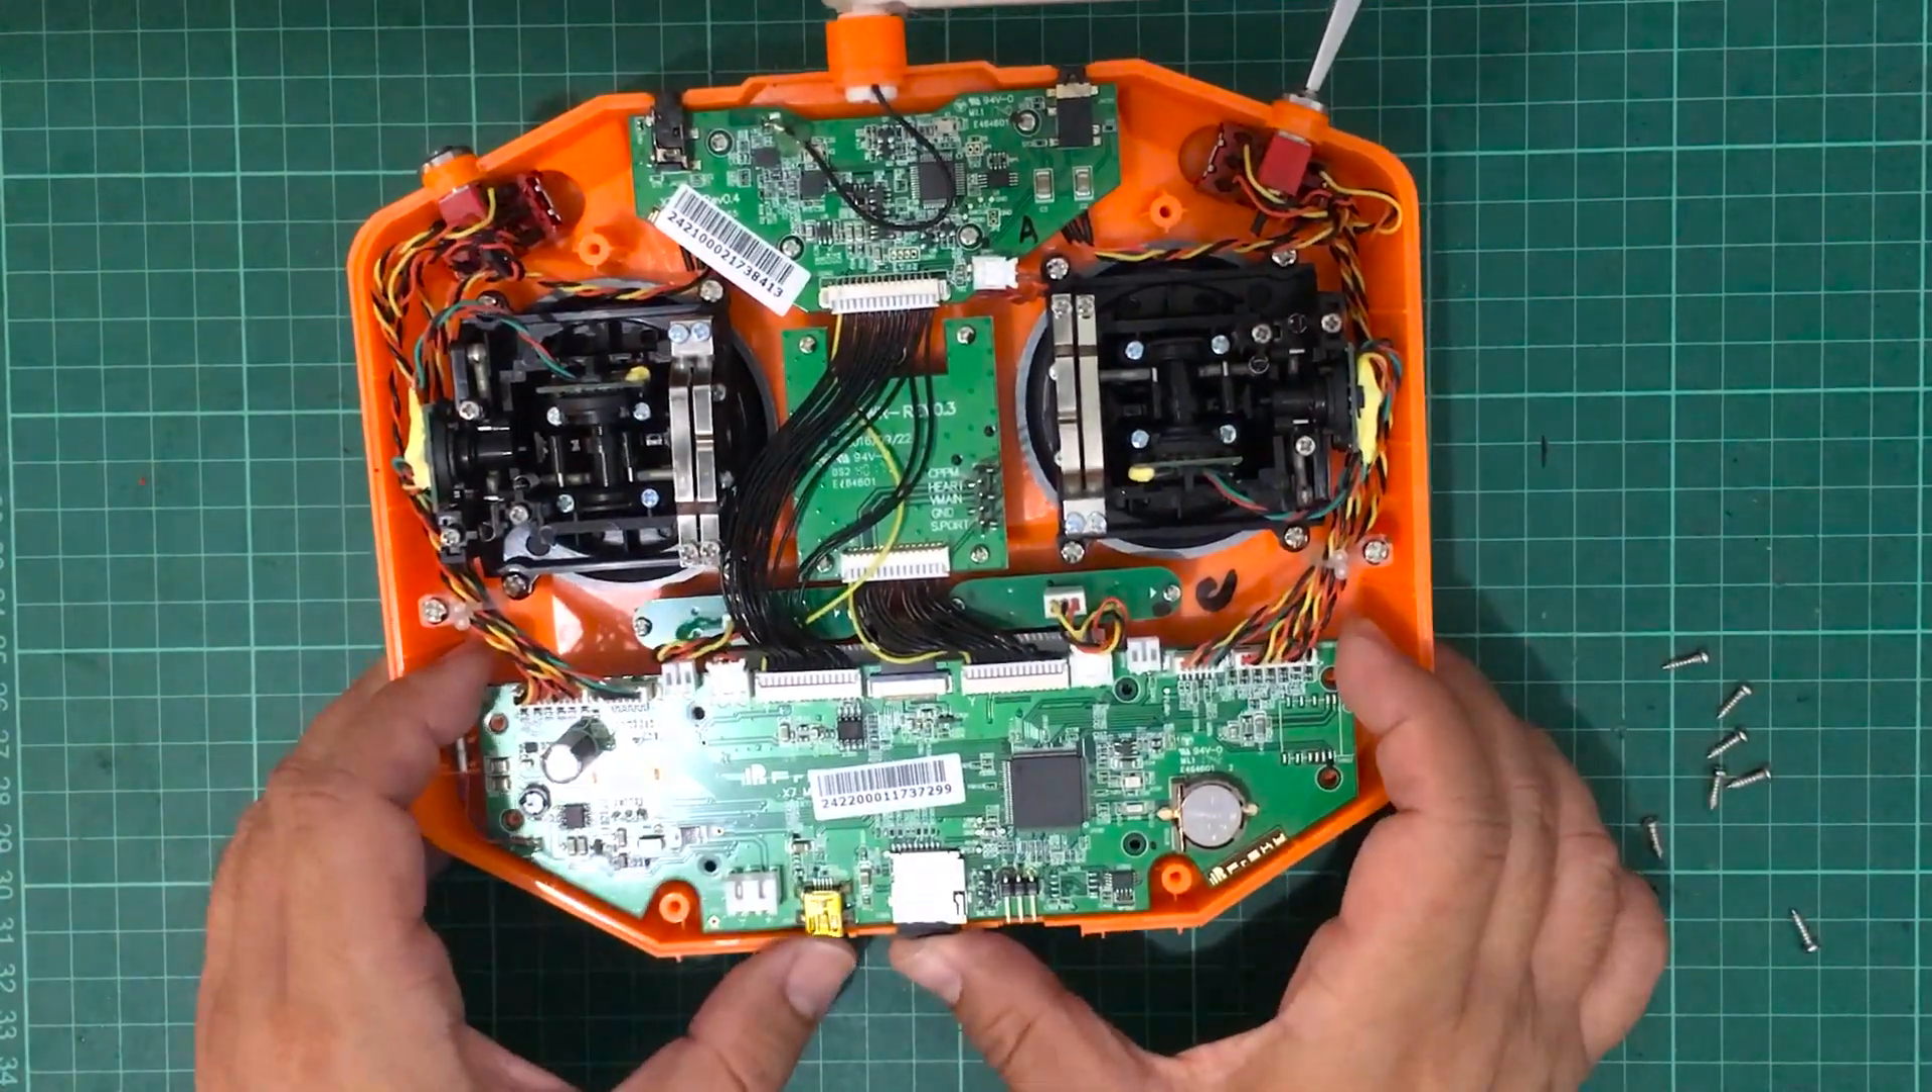So here's my QX7 radio and I've already opened it up at the back and we also need to get access to this other side of this main board.